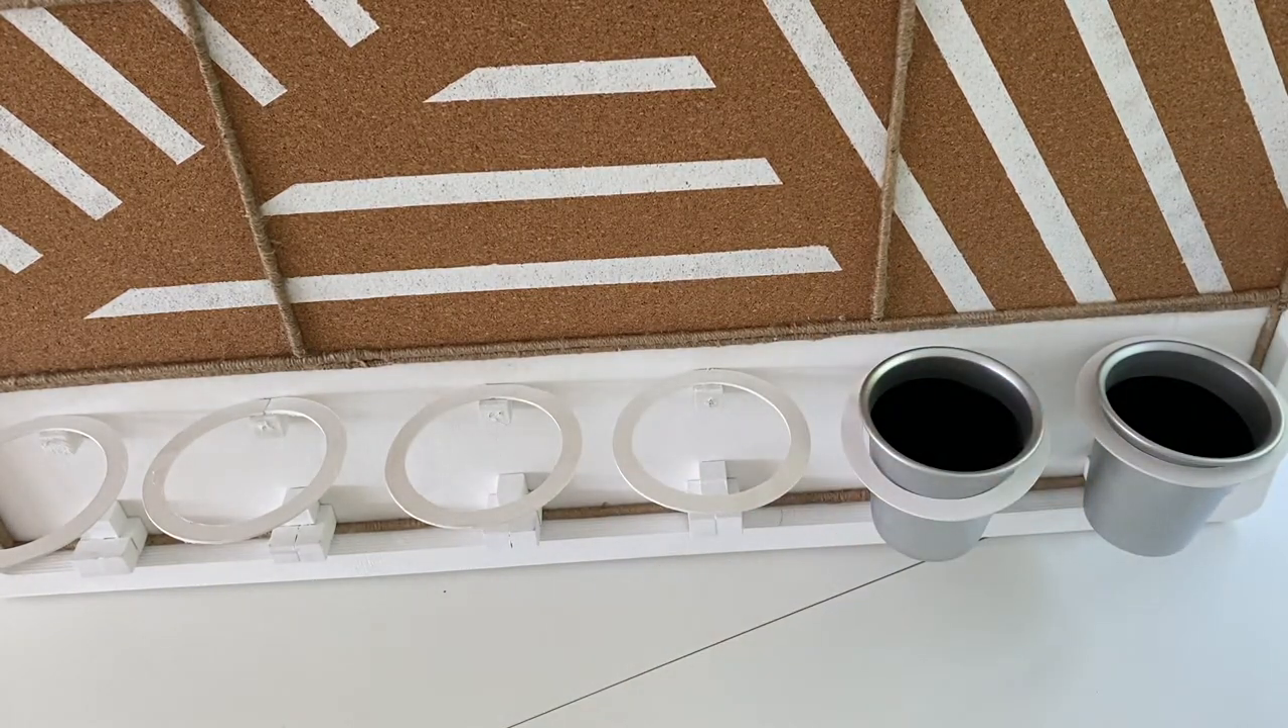So now after painting the cup holder loops, I've applied them to the wooden blocks or the wooden cubes that I use to create little supports for the cups on my cork board.